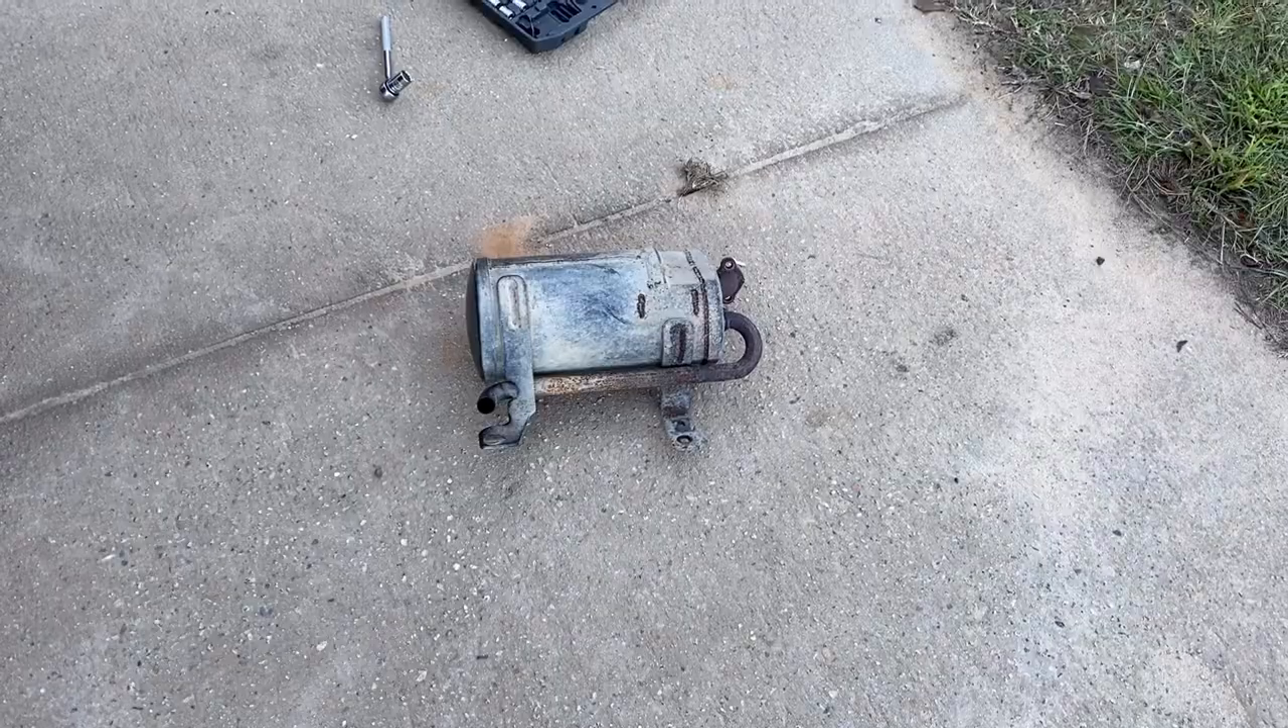Okay we just got the muffler out and yeah we're about to start it on up.